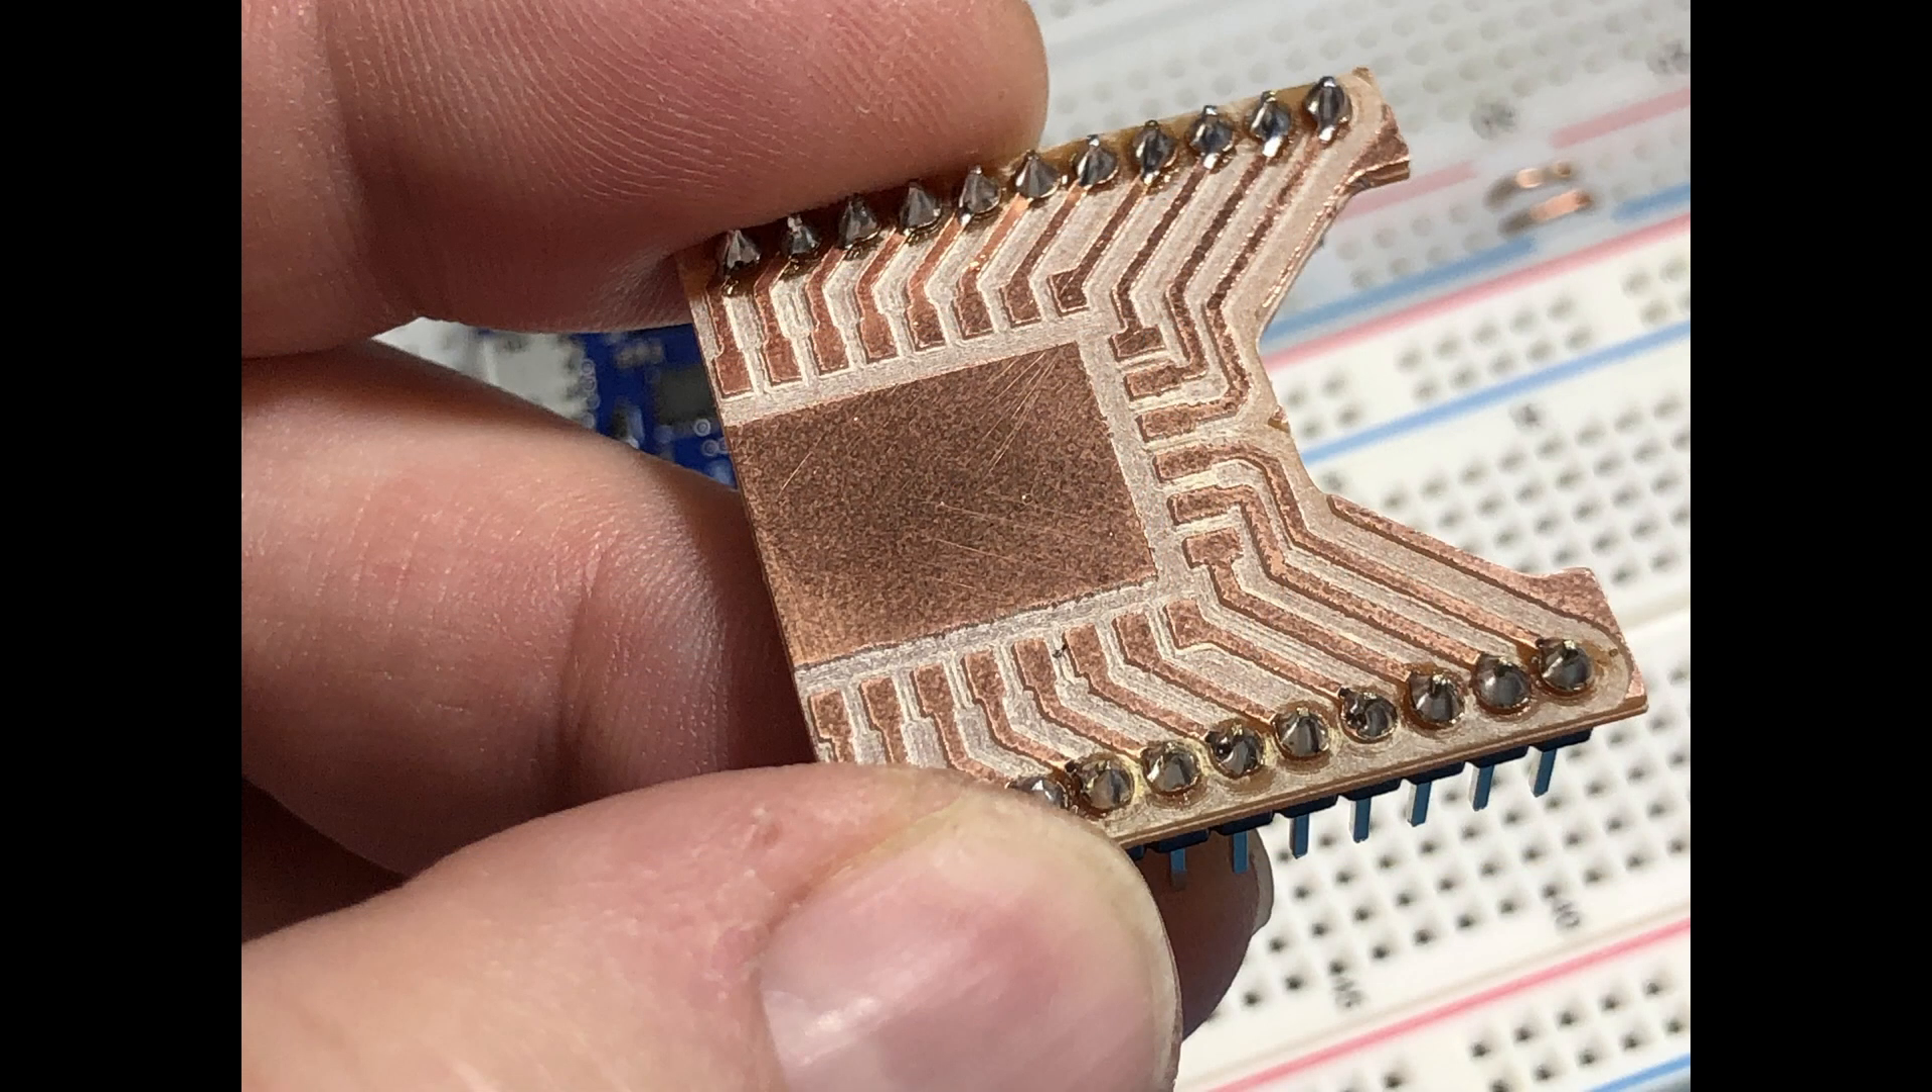So this is the board with the pin soldered on it.